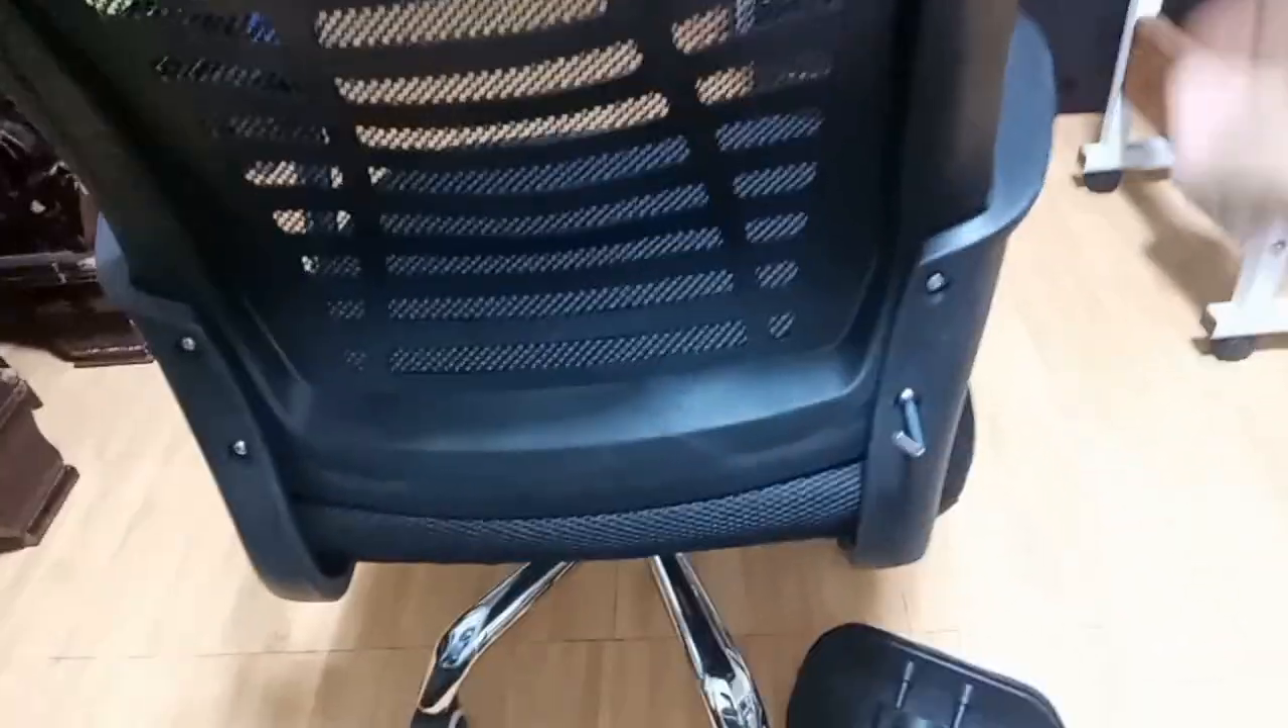Okay and uh we've got the uh backrest uh in there already and i'm just uh tightening it up tightening it up.